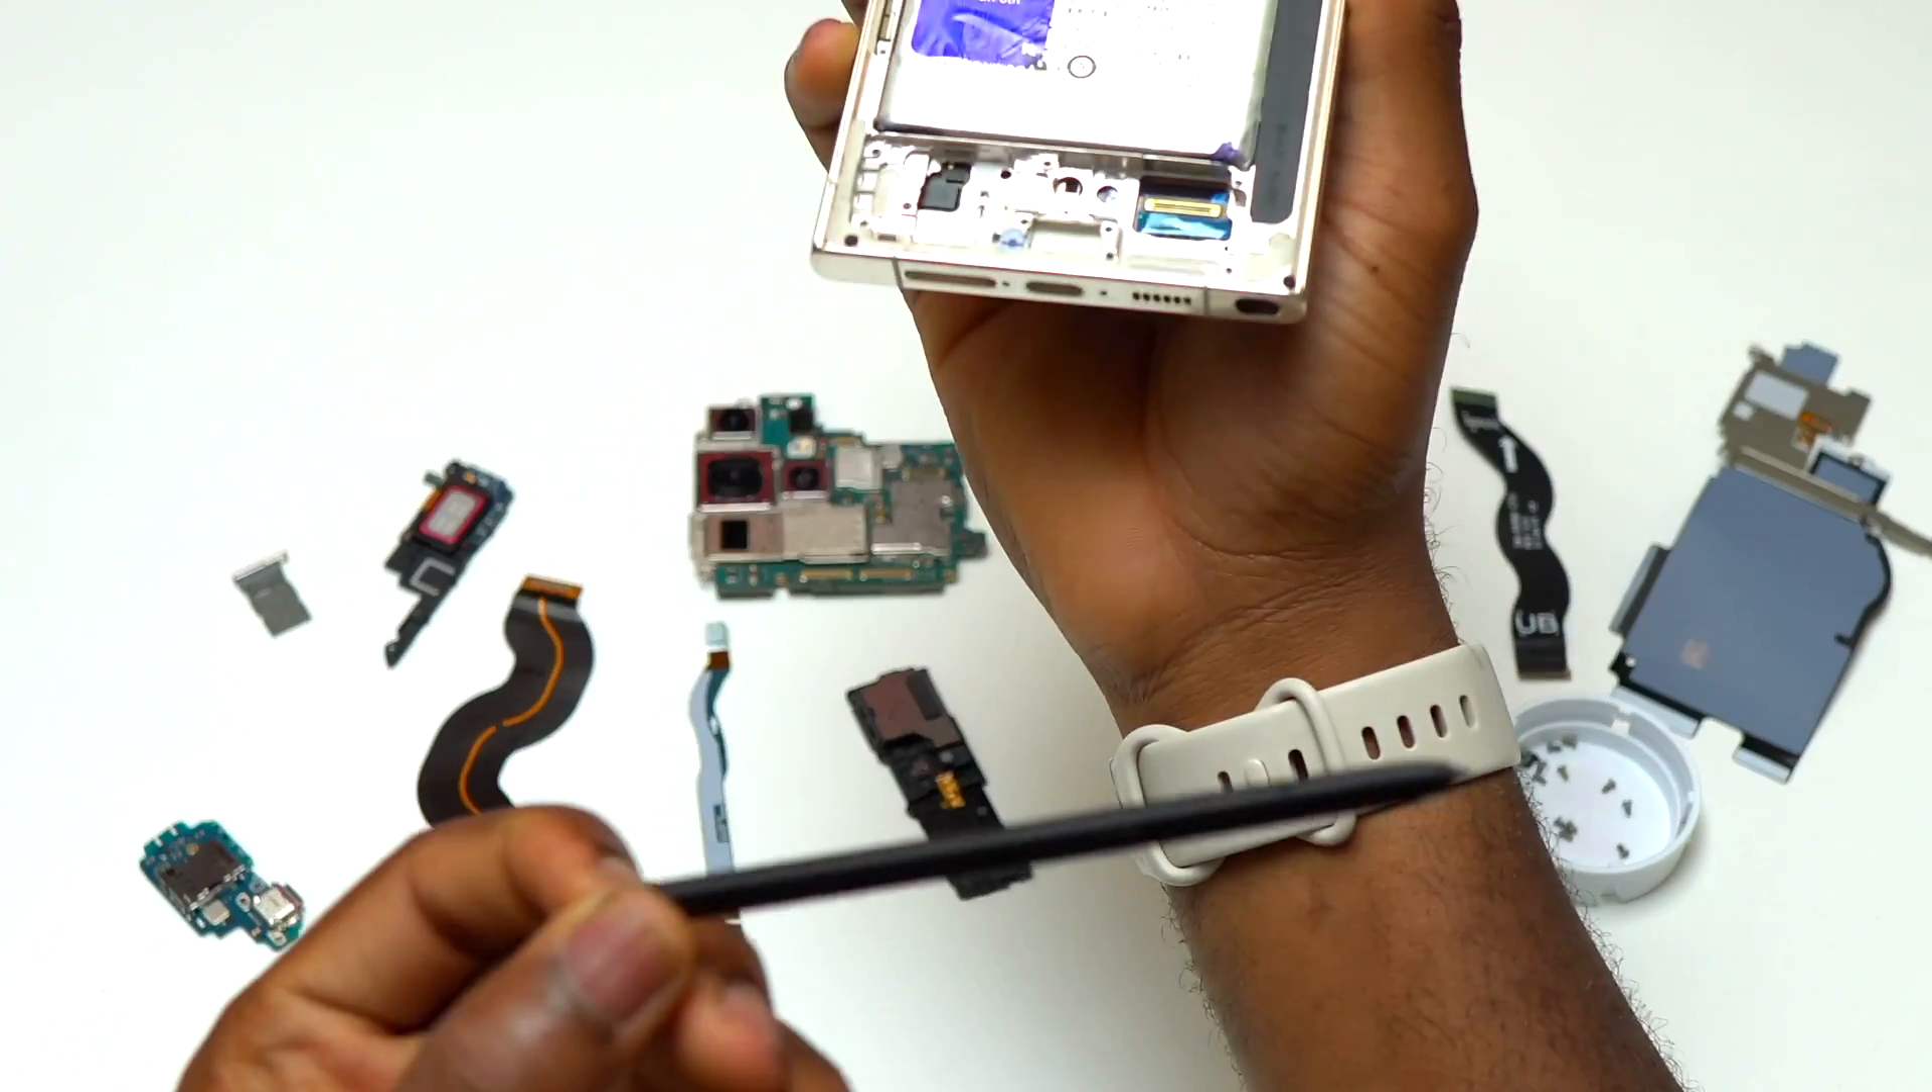Currently everything has been taken out of the device except the battery.